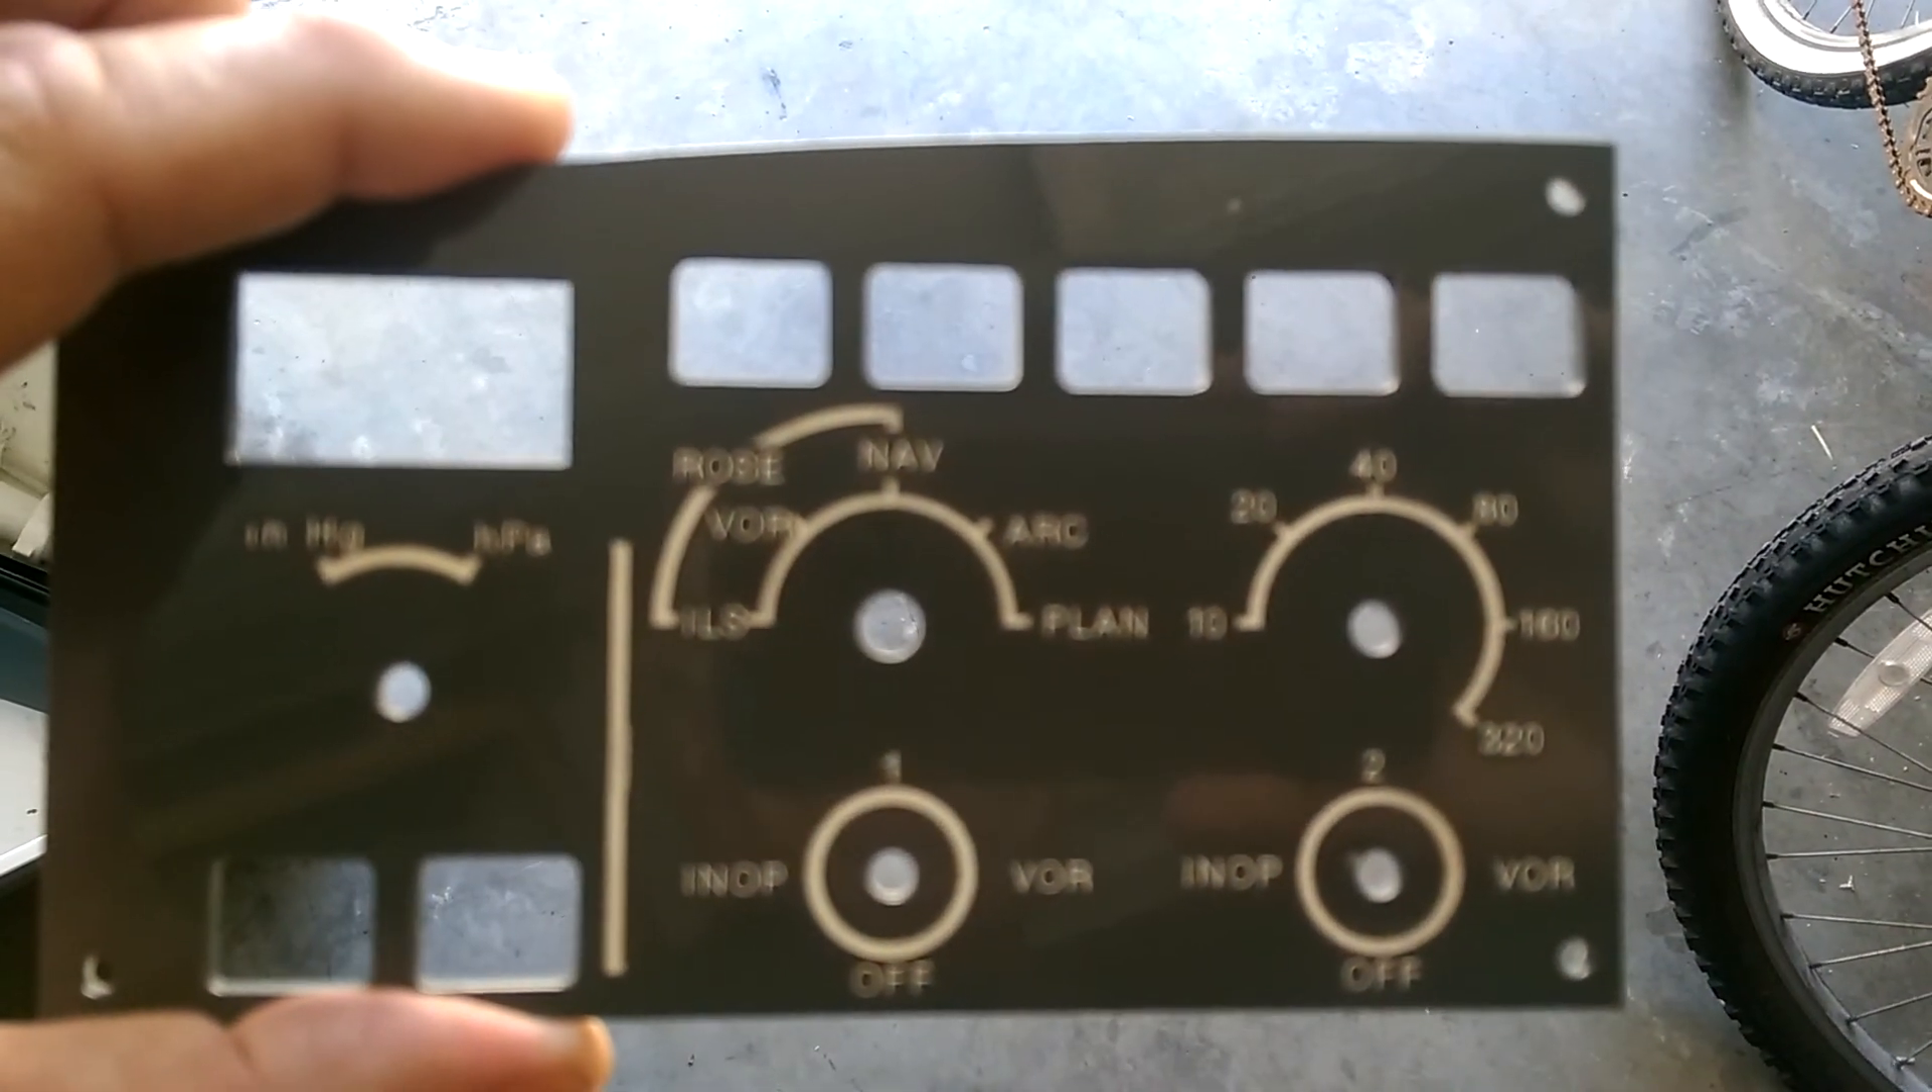So you can see now that the labeling and the text for the panel line up very well with the holes and the perimeter of the panel.